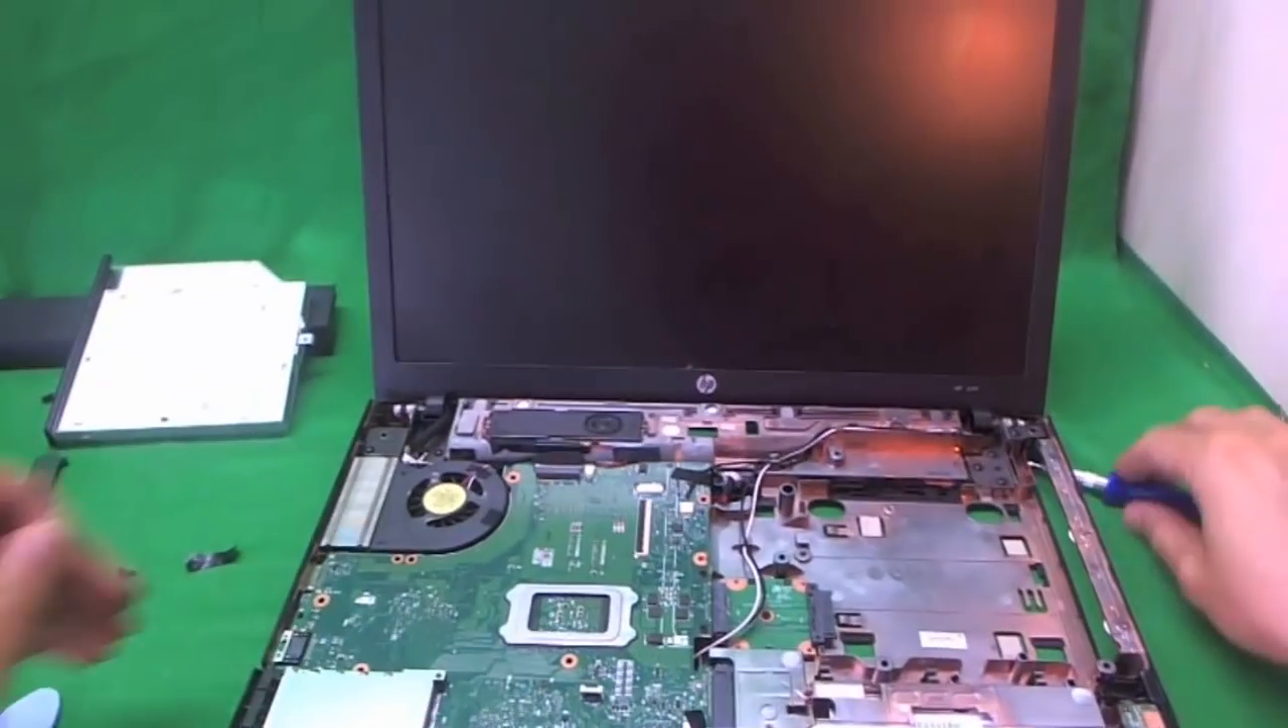Now the top cover is off.